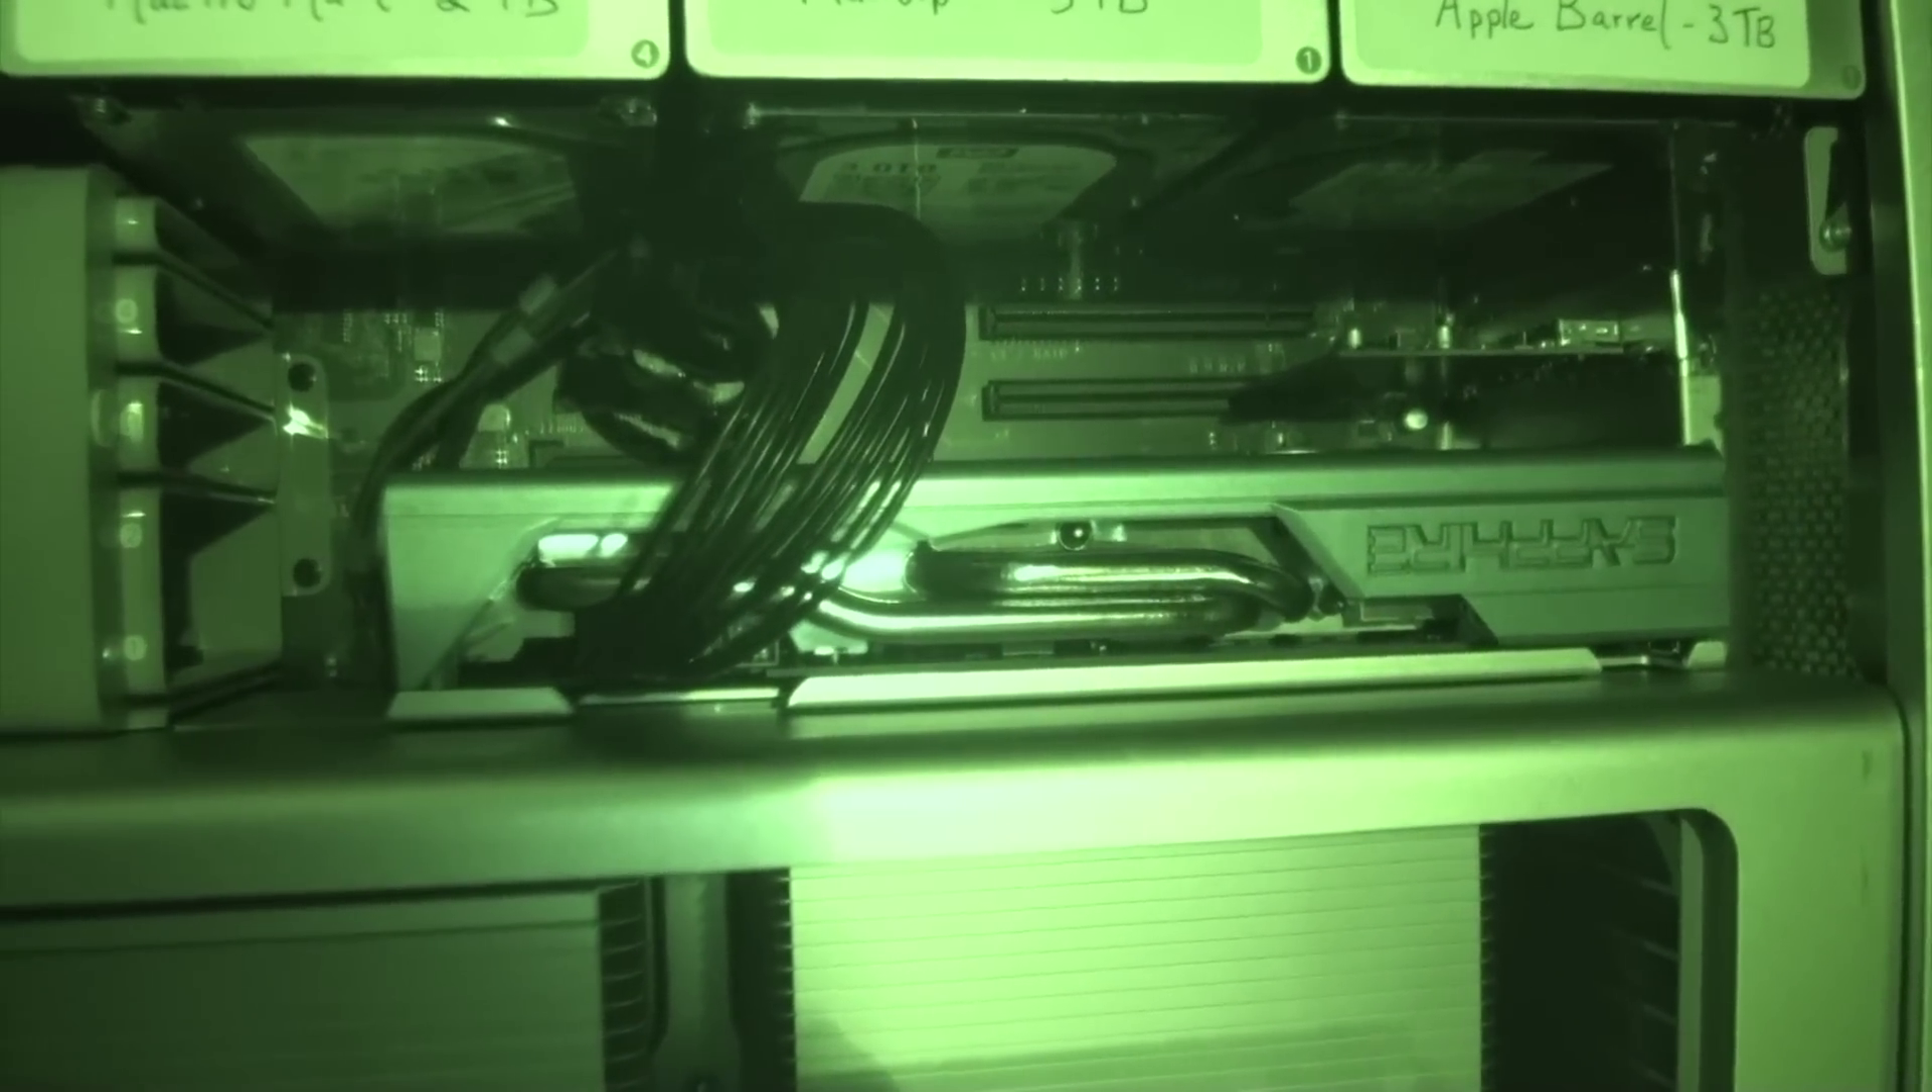Okay so we've slid the sapphire card into it's slot. PCI slot down in the bottom.